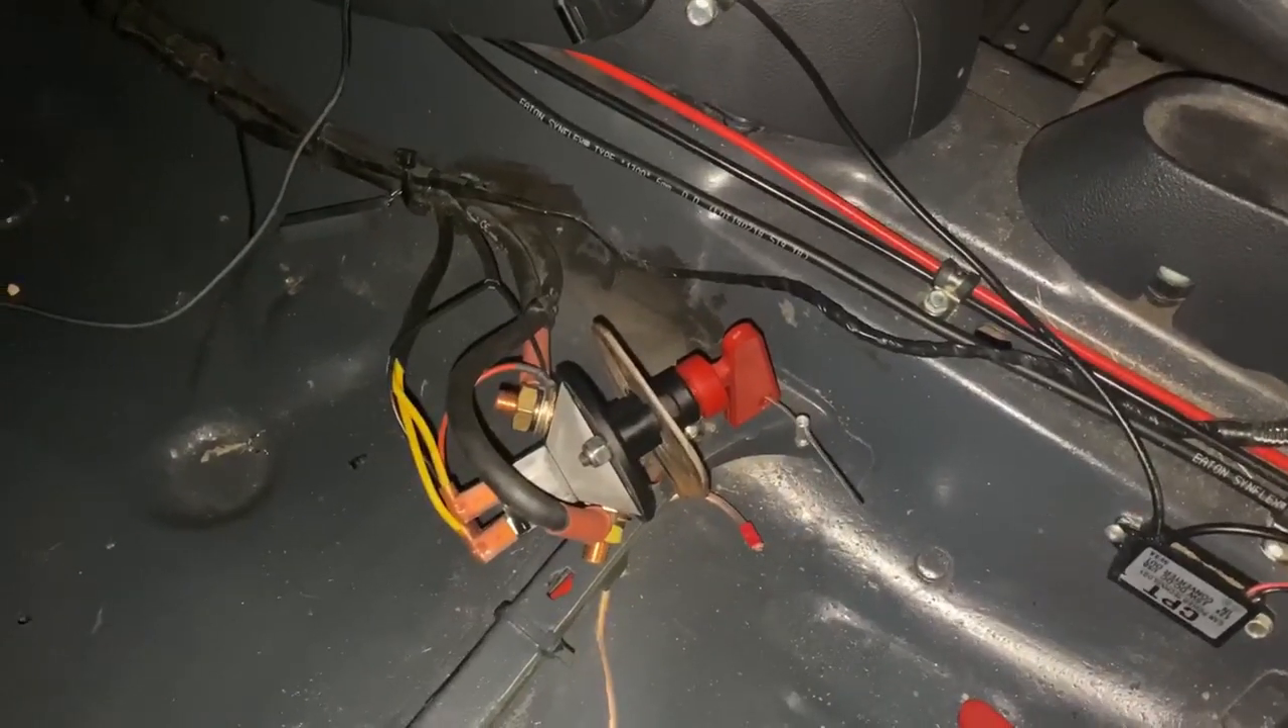Okay, so the kill switch is now in its final position, all bolted up, everything all wired in properly, and I've turned the ignition on.